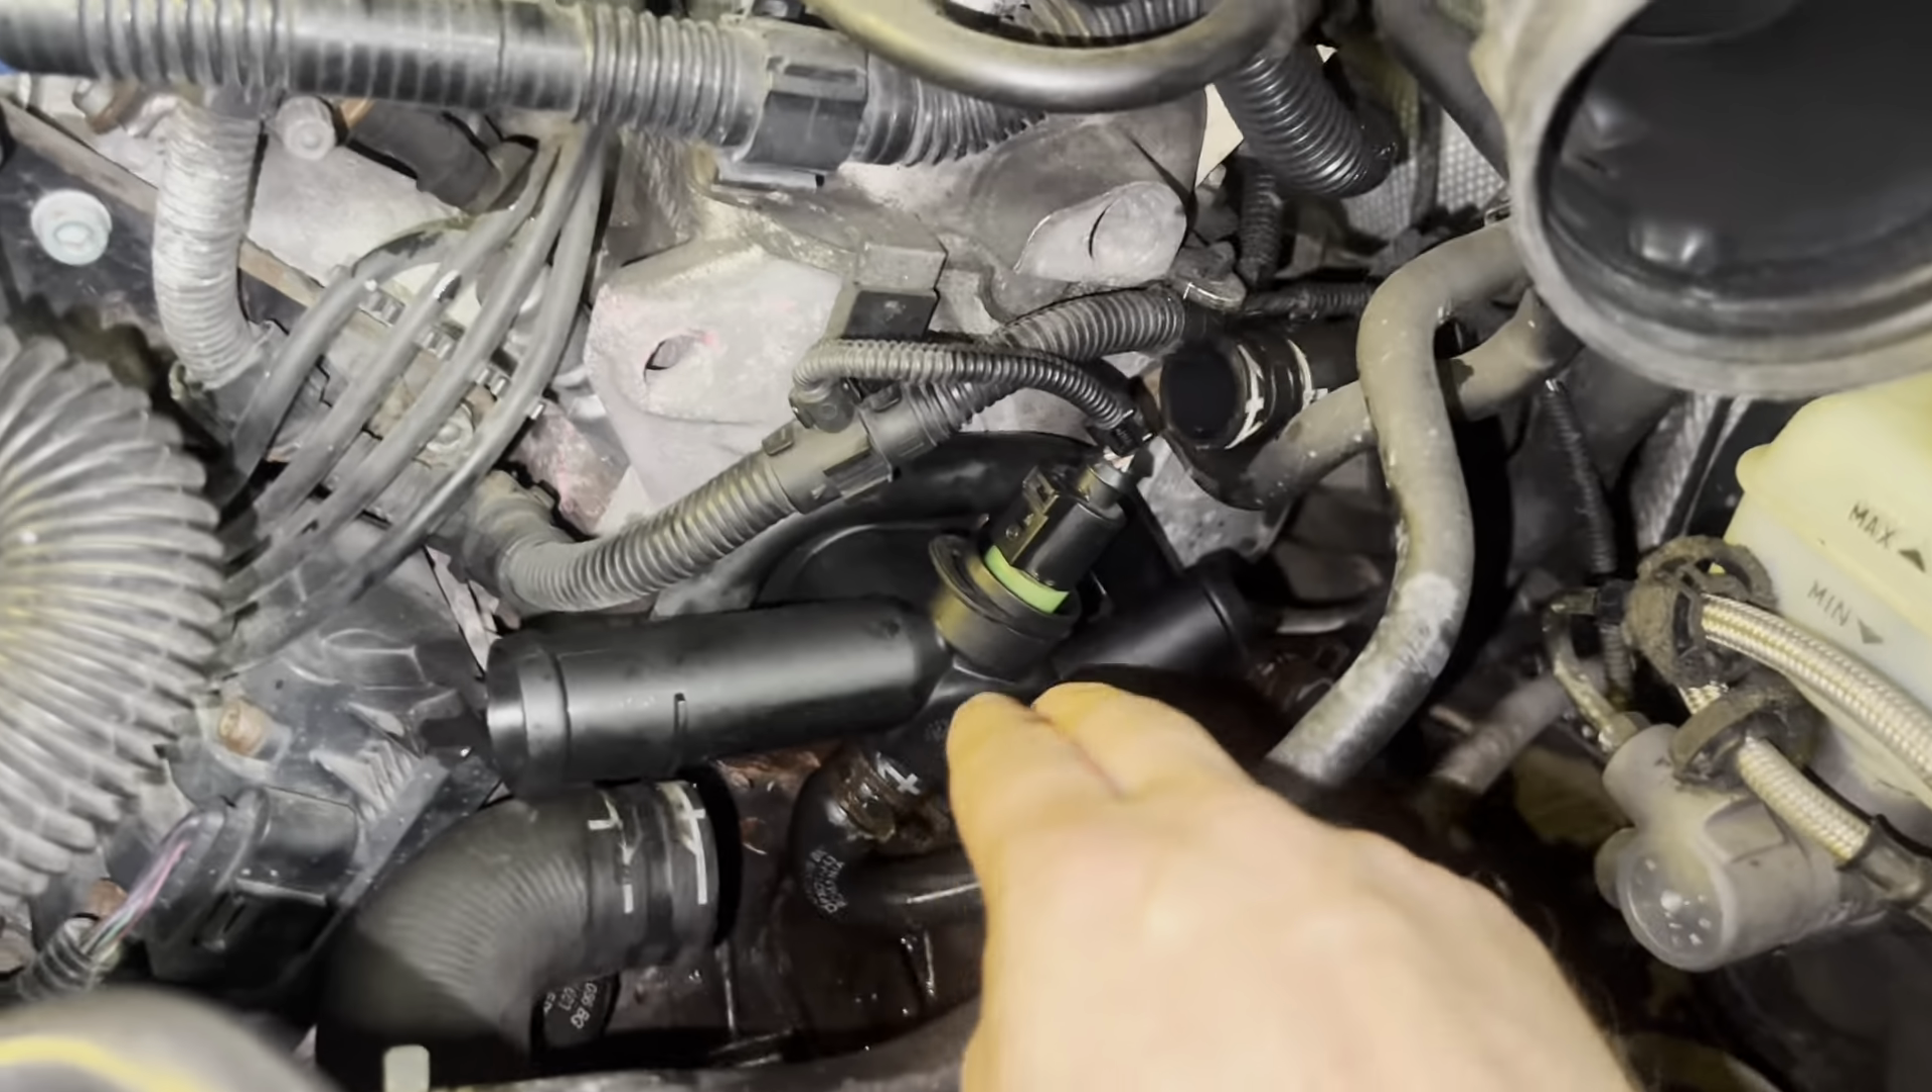I've kind of jumped ahead a little bit, but we got the new water outlet housing in there.